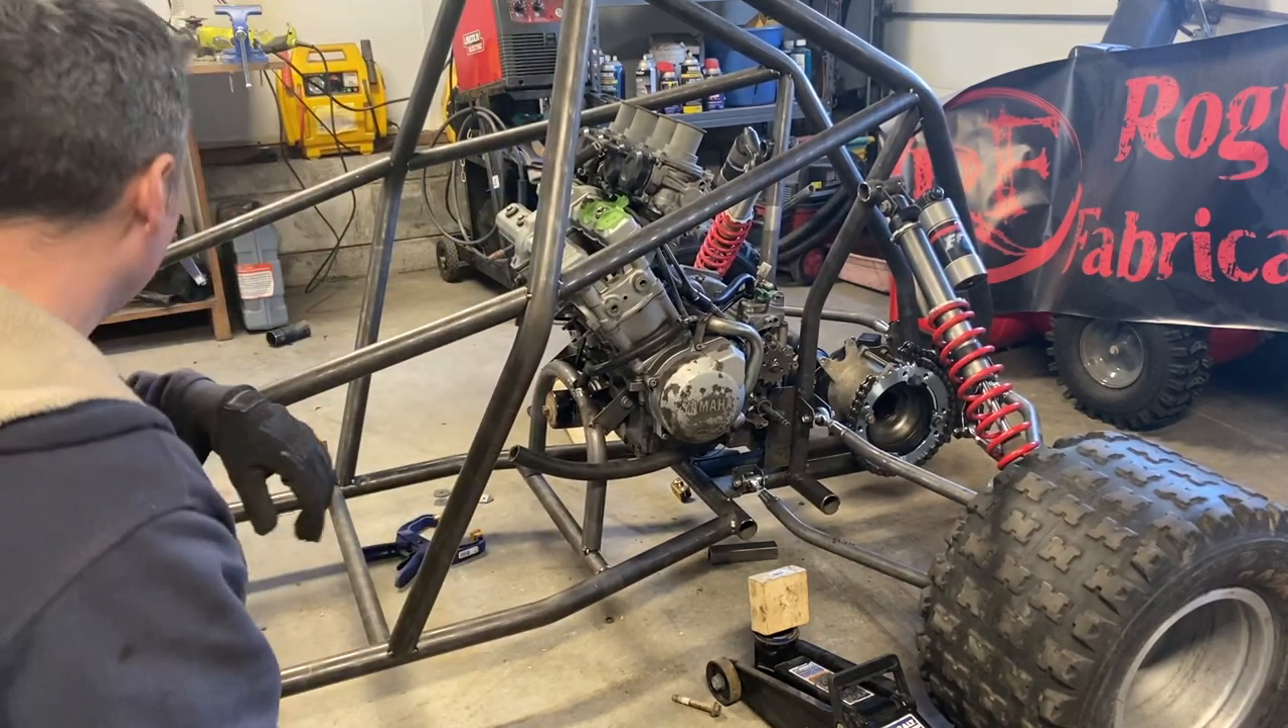The motor's in and mounted.